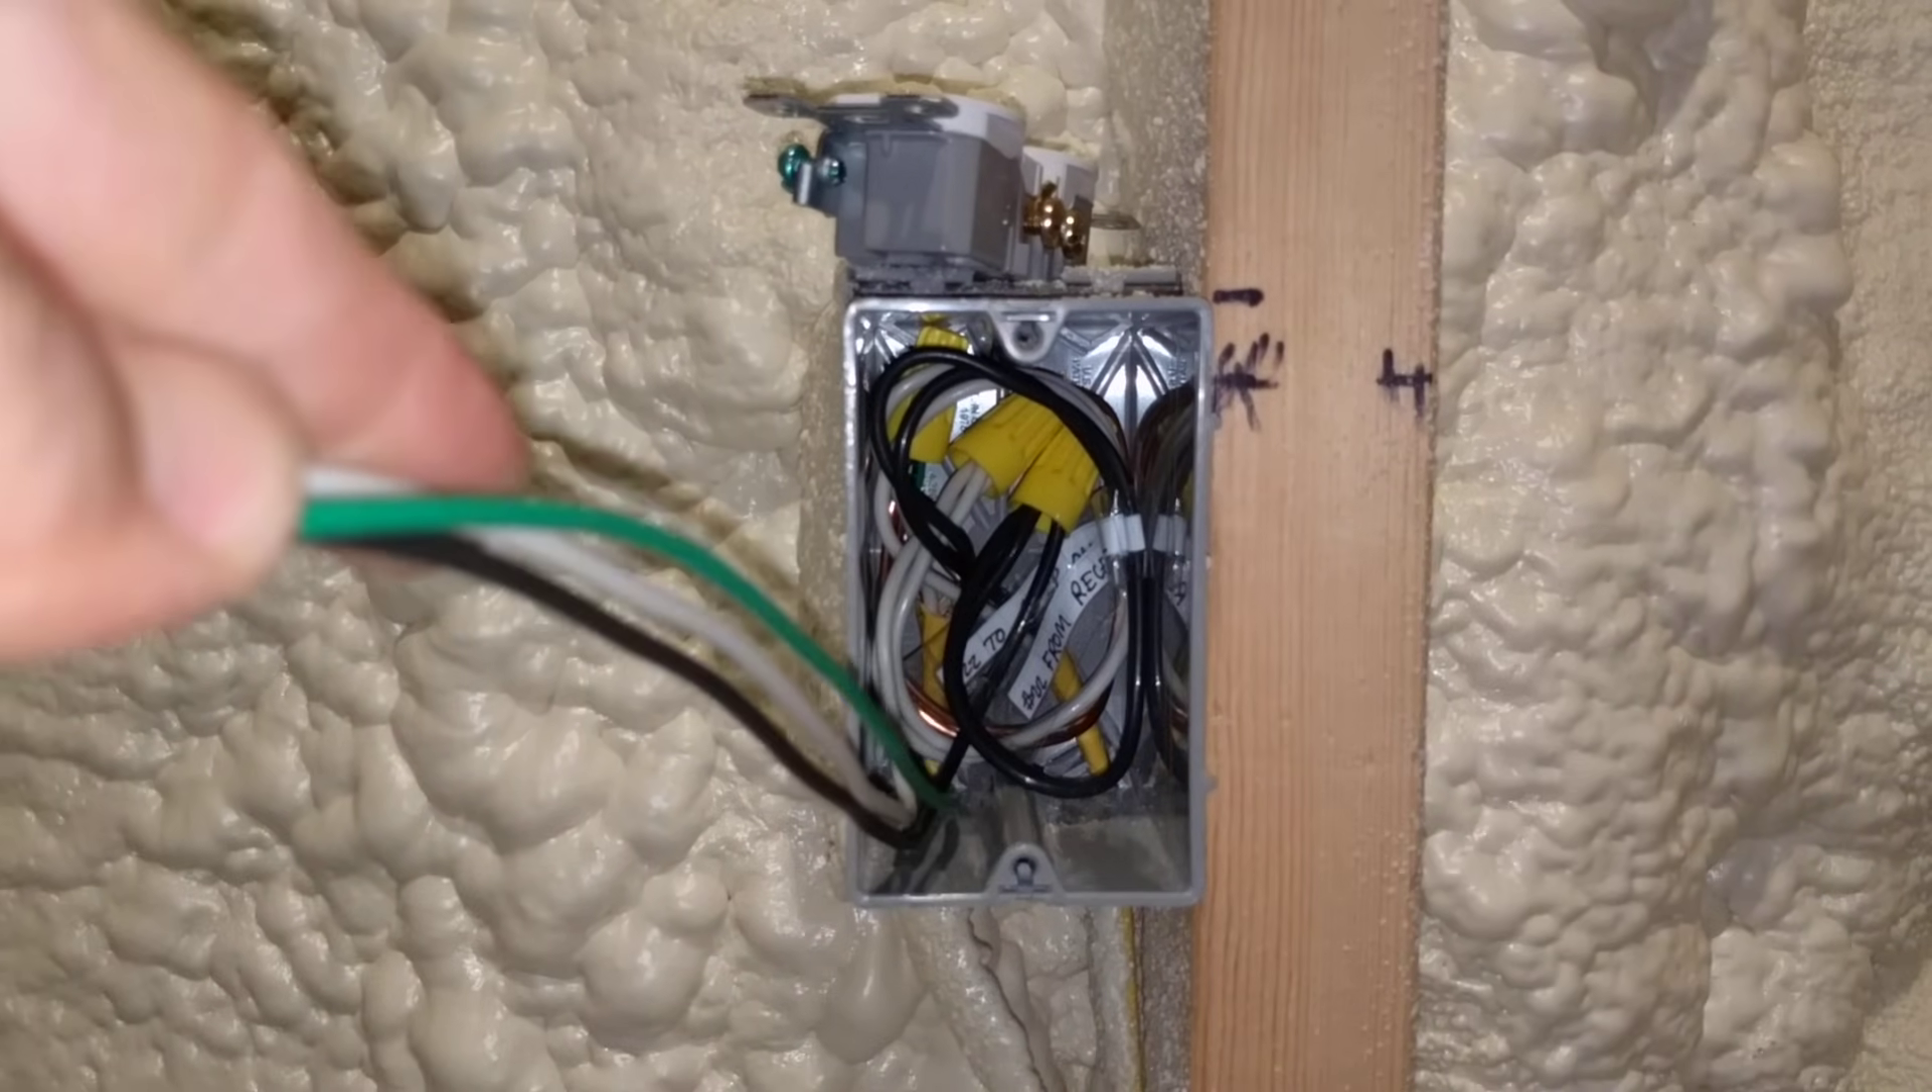And now we have our pigtails extending out the front.